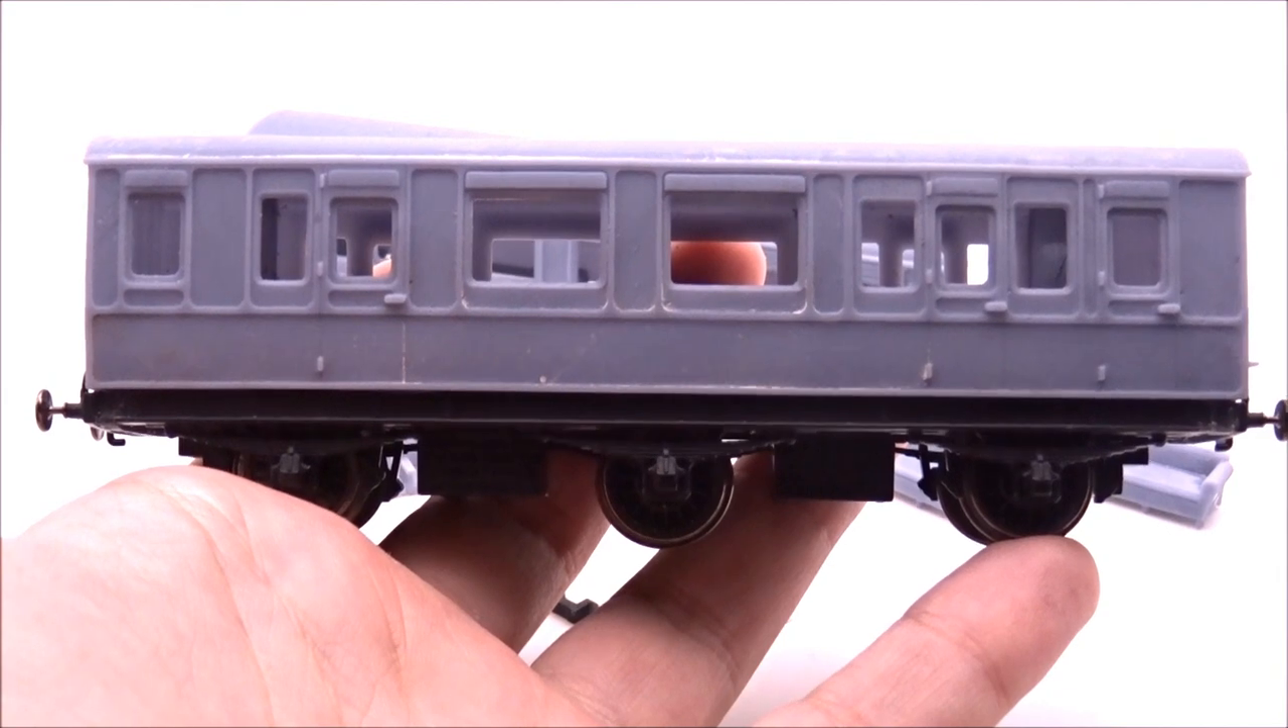You can see the body shell now clipped onto the chassis.